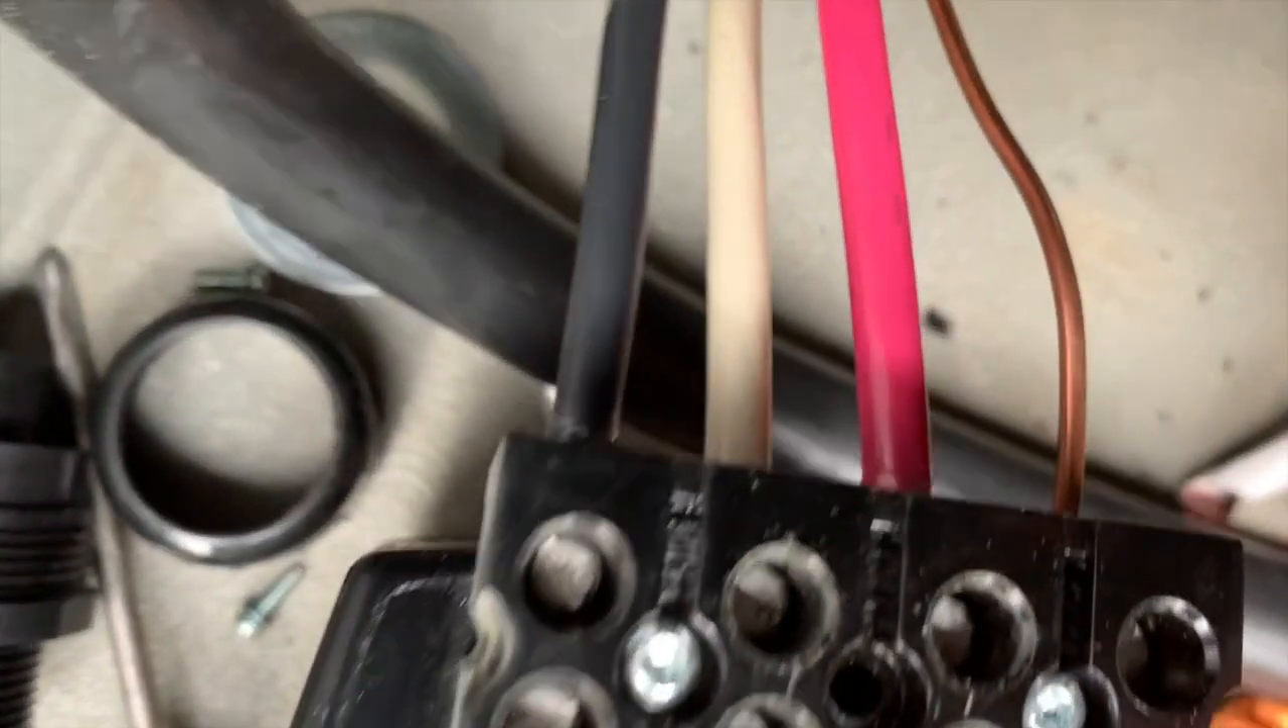Okay I got the four wires that go to the distribution panel in the coach connected to the surge guard unit and just going to put a little bit of electrical tape over that to clean it up.